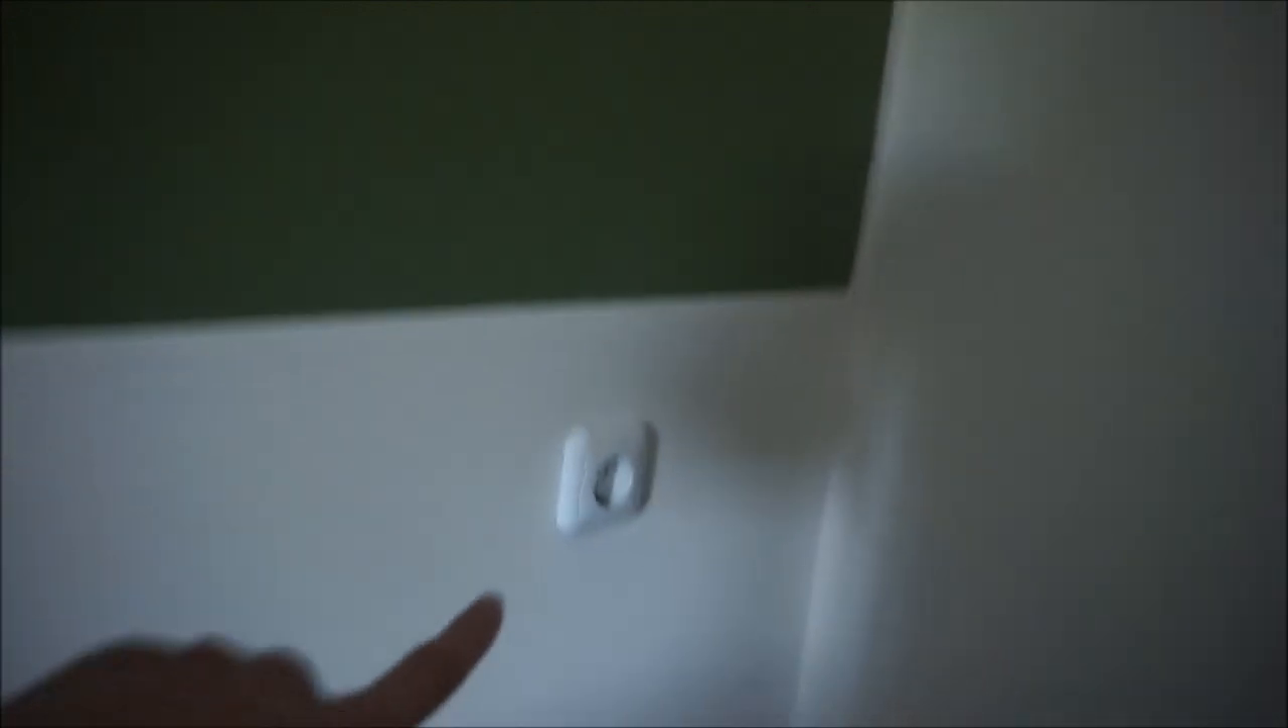Hier ist jetzt schon eine Steckdose dran, wie ihr seht.